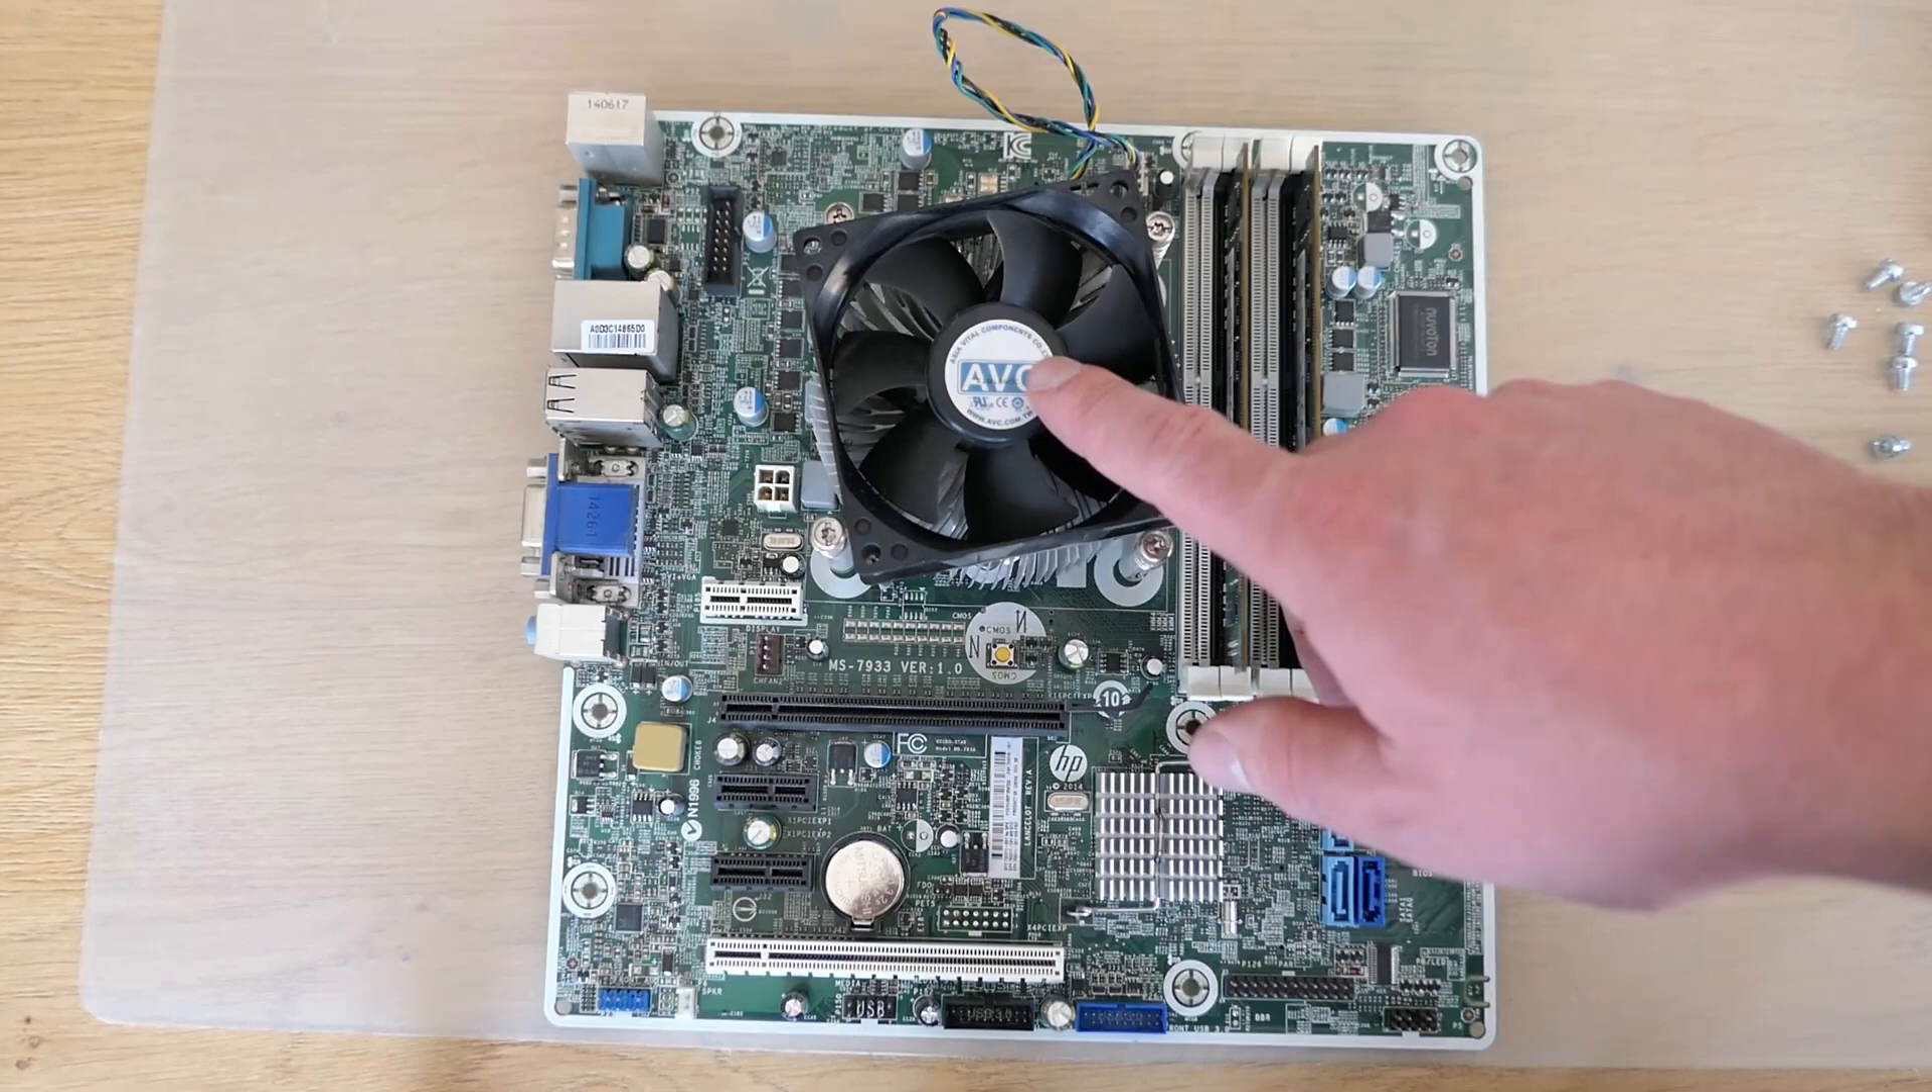Now that we have the motherboard out, let's have a closer look at it.